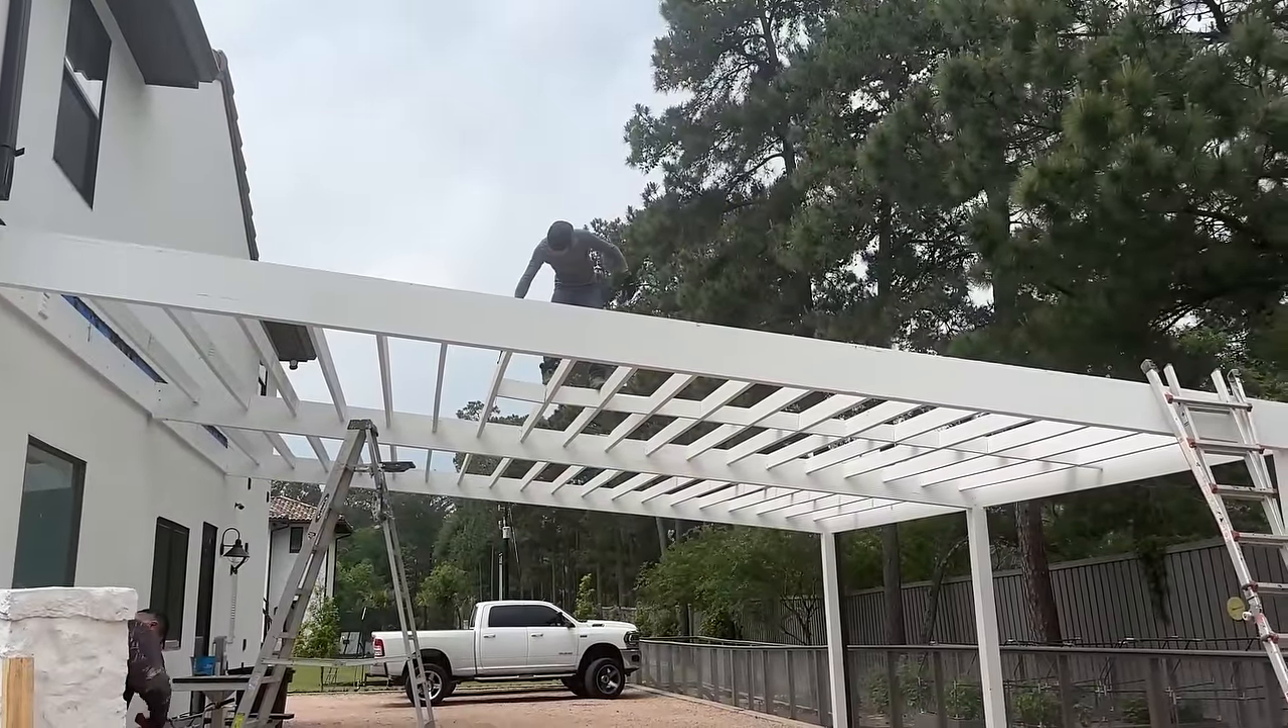These guys have the entire roof off and now they're cutting the boards.